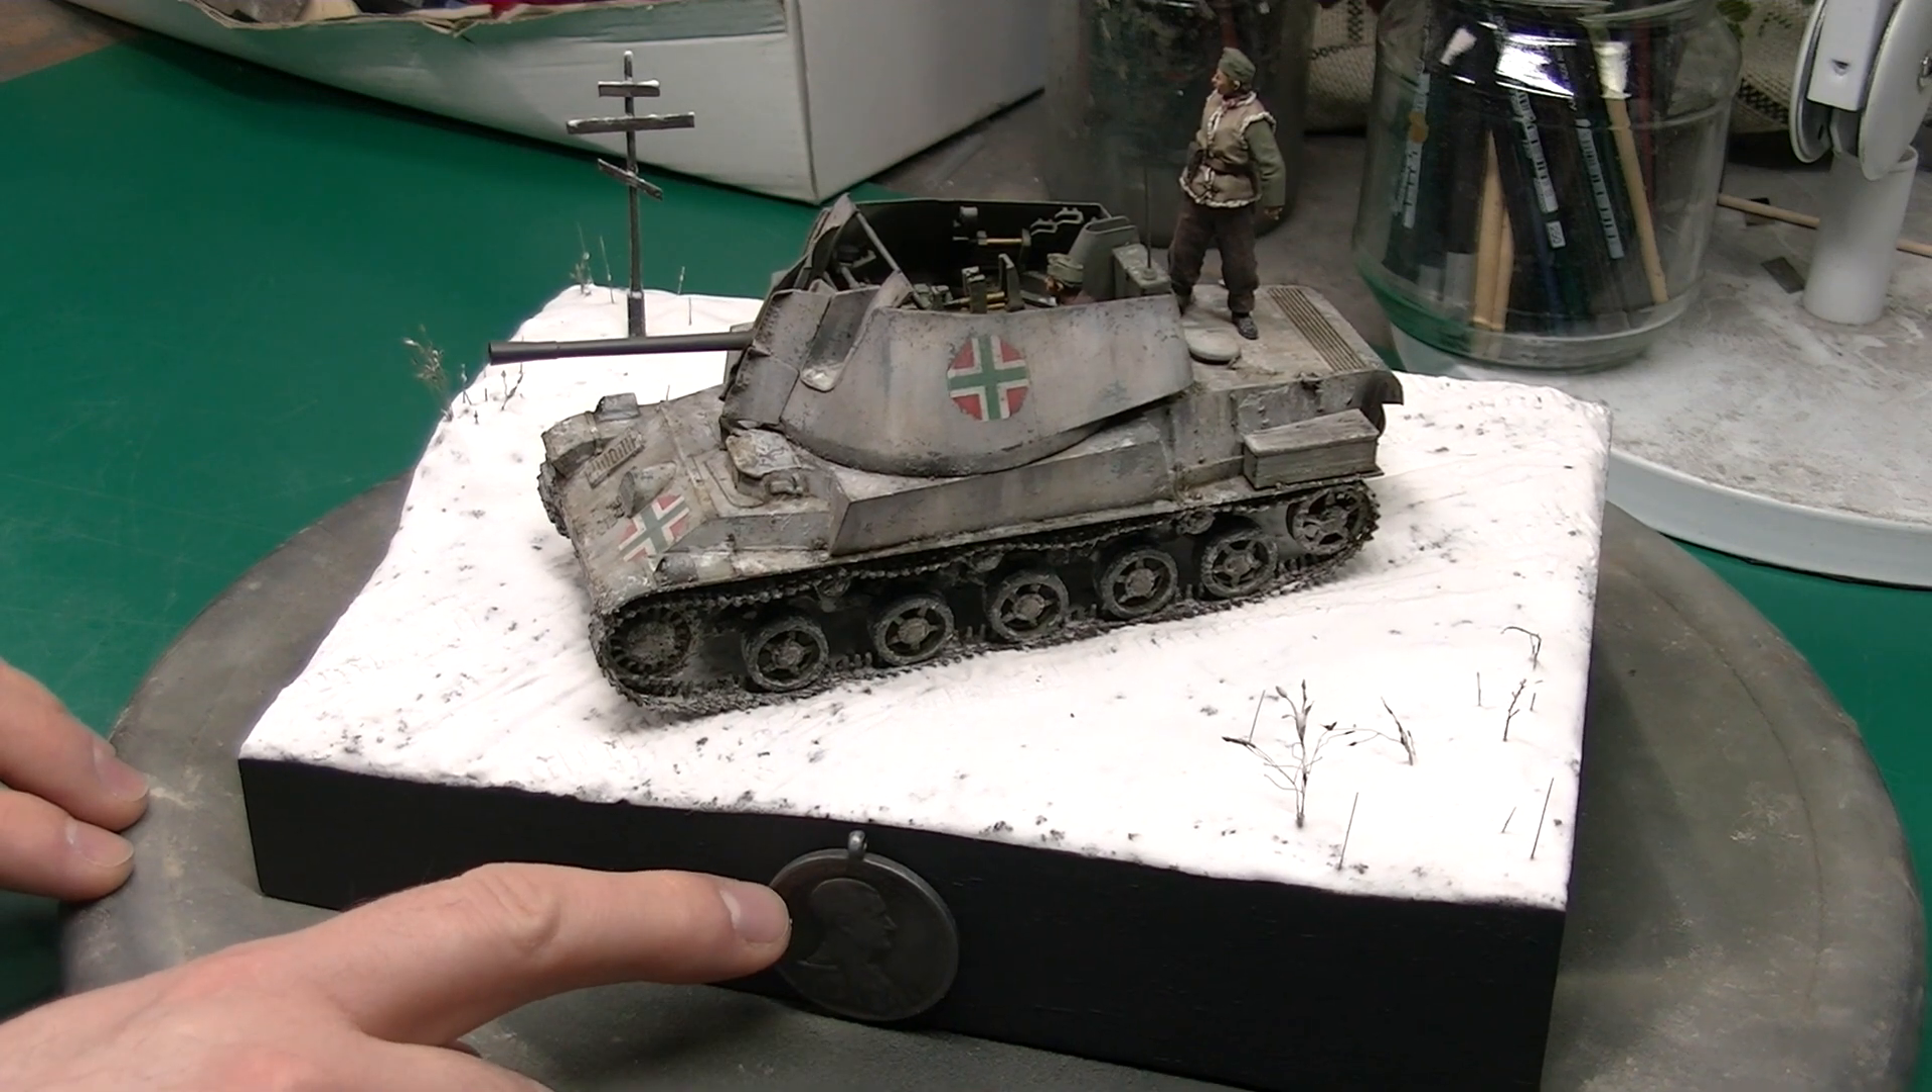Zum schluss habe ich dann noch den rahmen schwarz bemalt und hier vorne noch eine ungarische medaille befestigt.